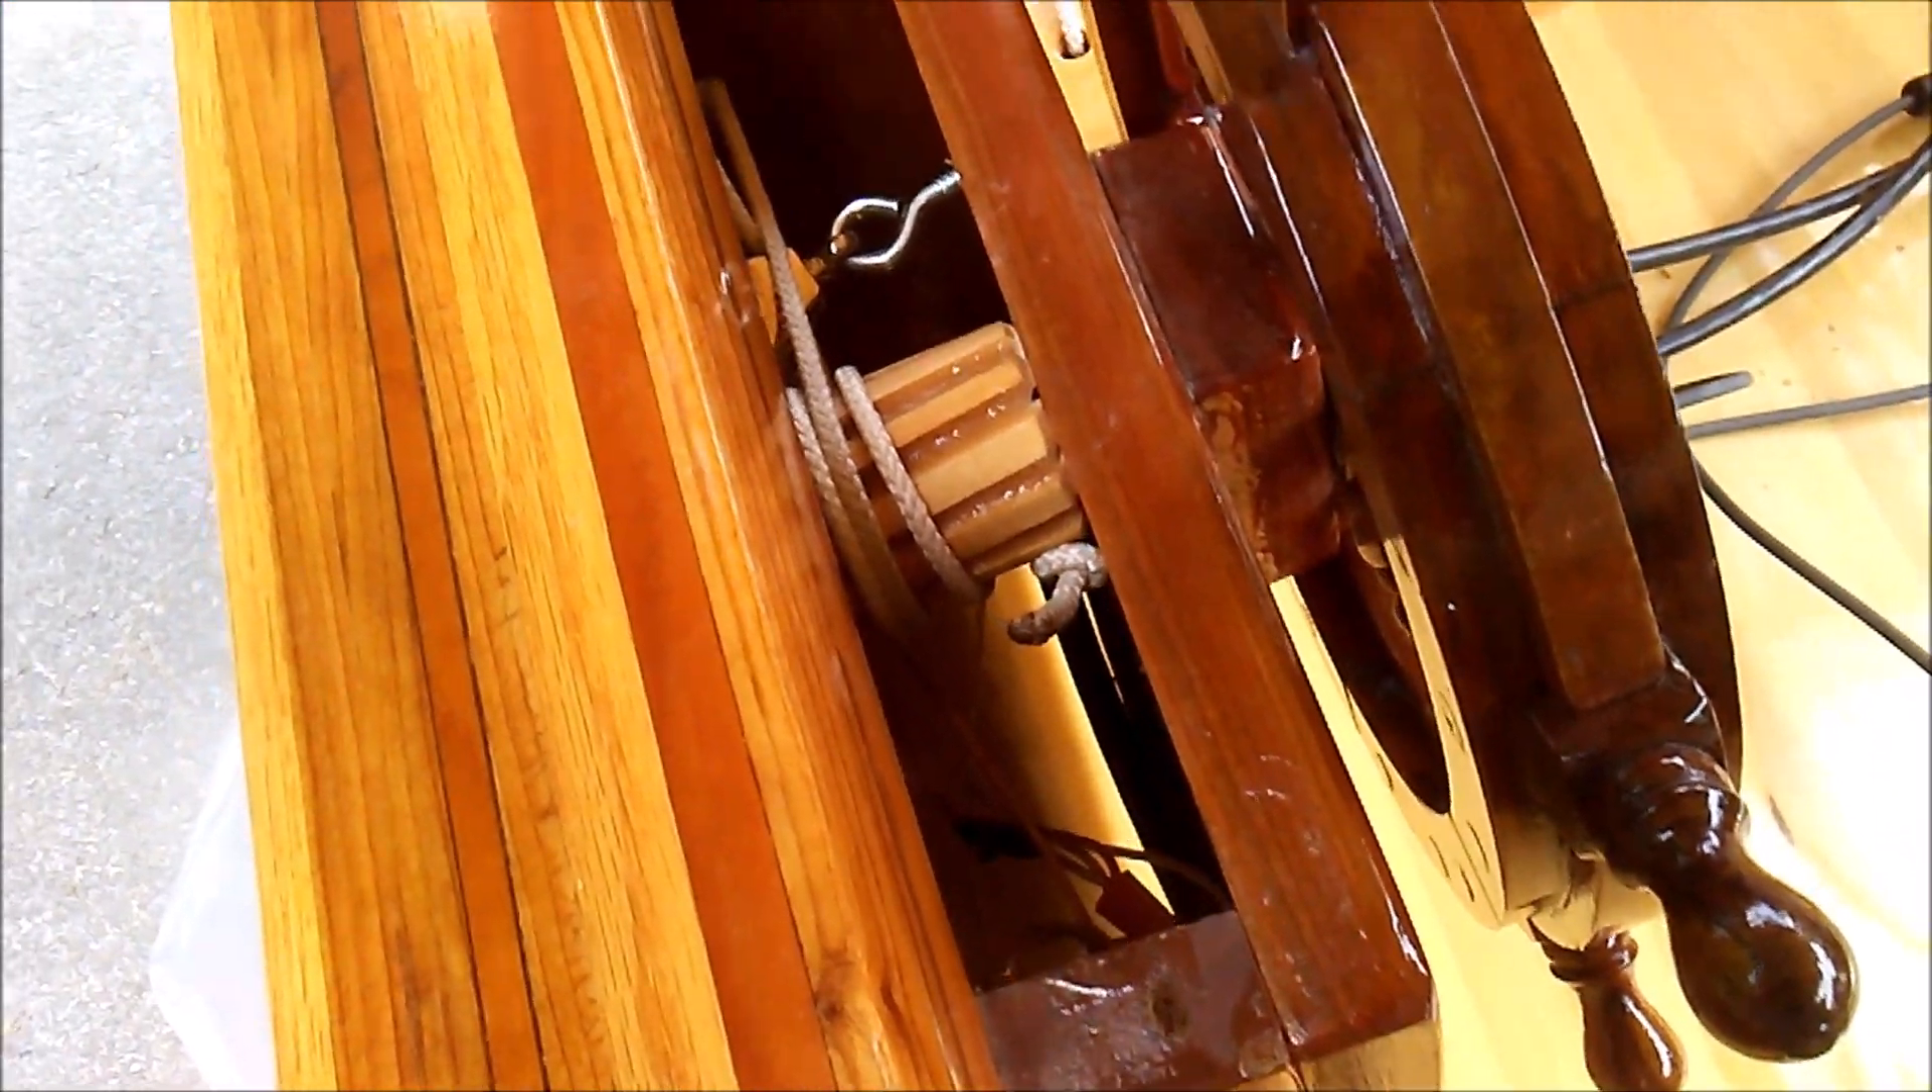All right, so I finished getting the steering wheel all installed, and playing with the tension, and I finally have got it where I want it.